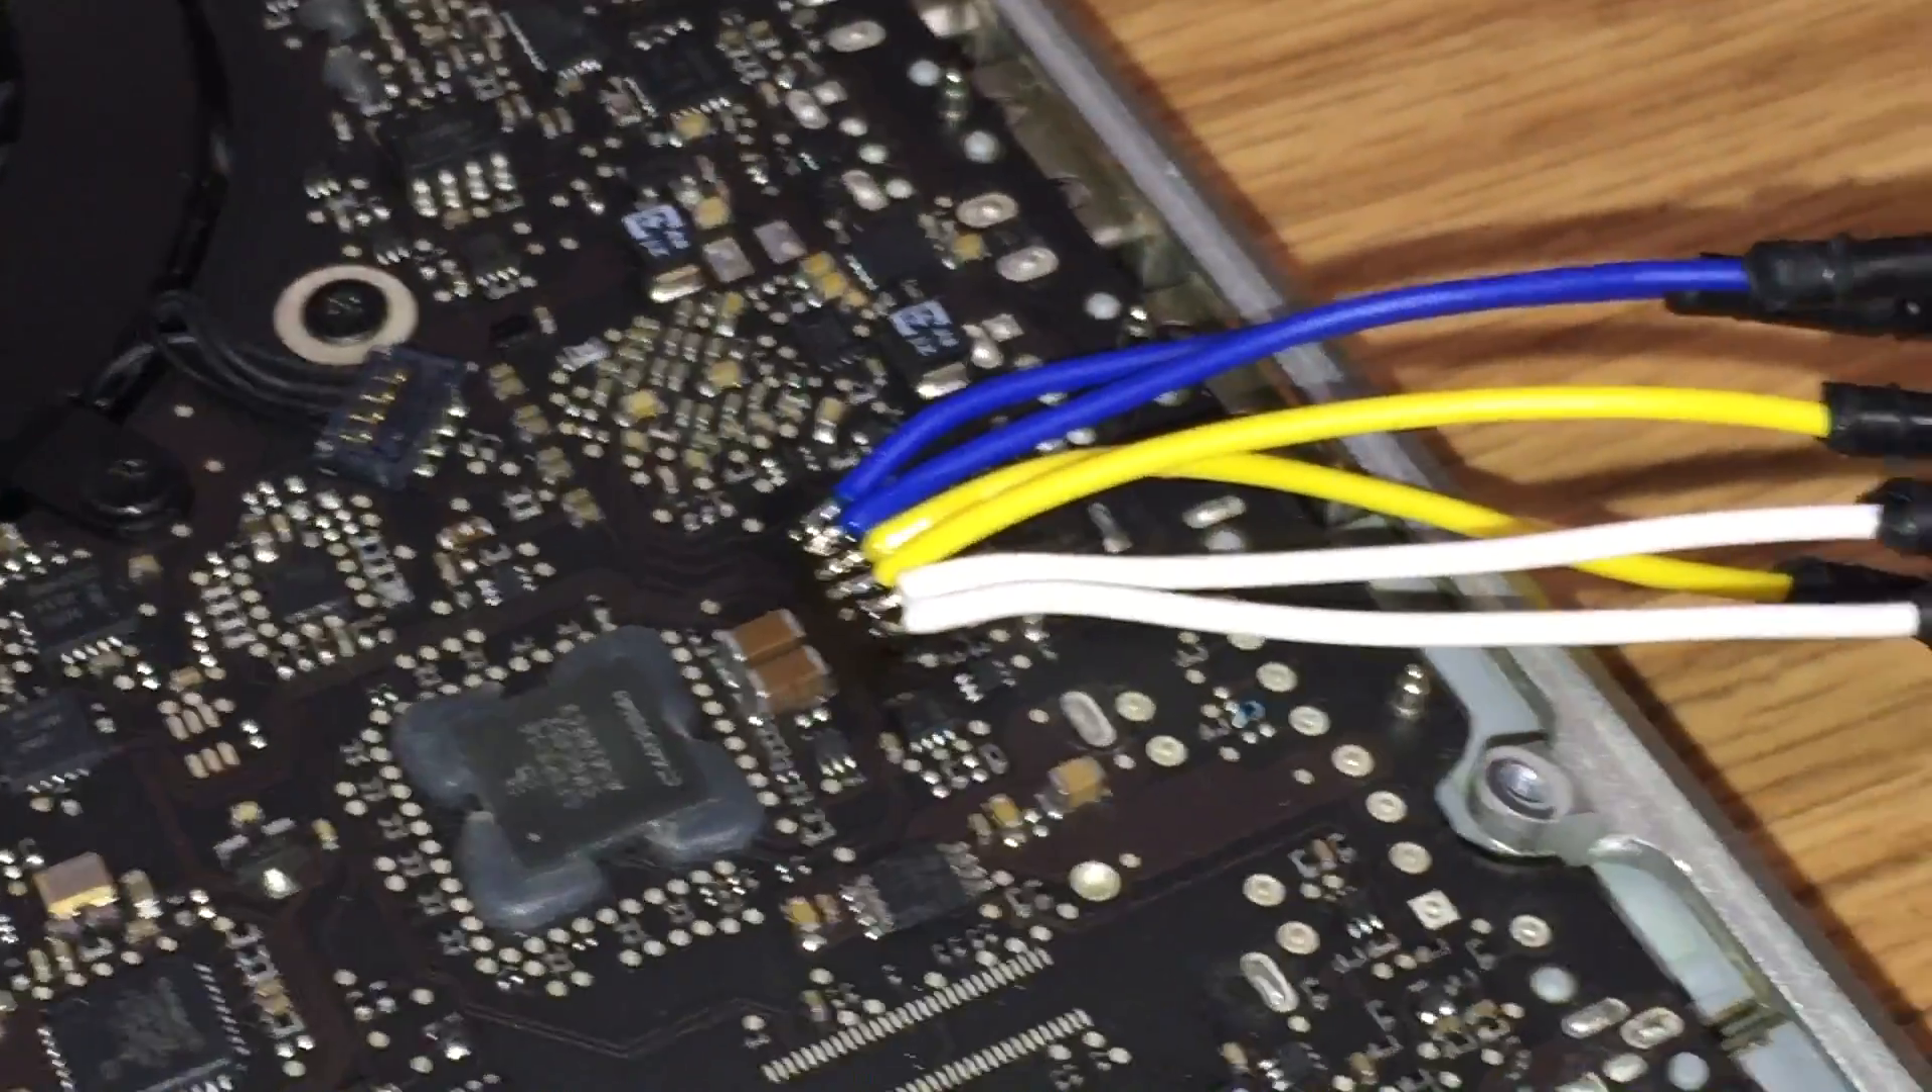Alright so as you can see here I've gone ahead and removed the back of the machine and as you can see here I've gone ahead and soldered on a few wires to the JTAG header on the logic board.